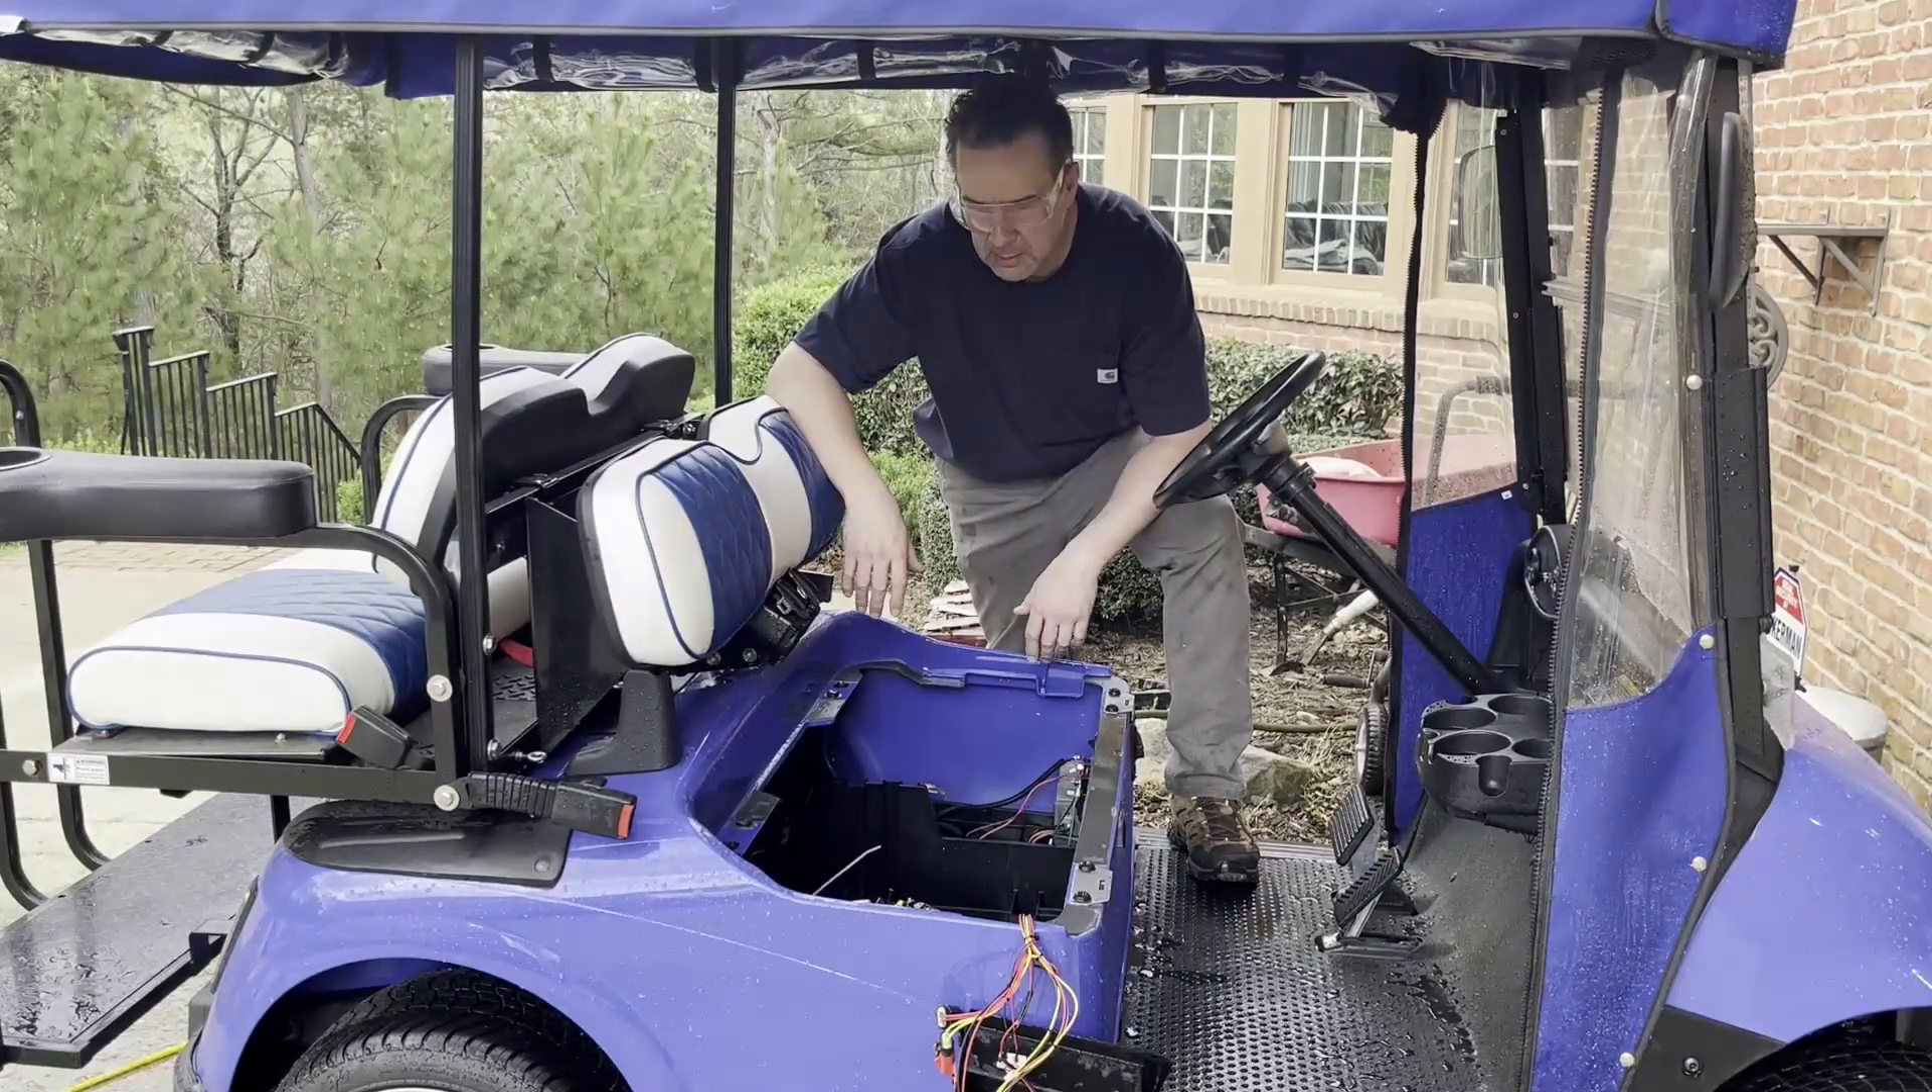We were able to remove the batteries and clean the compartment.